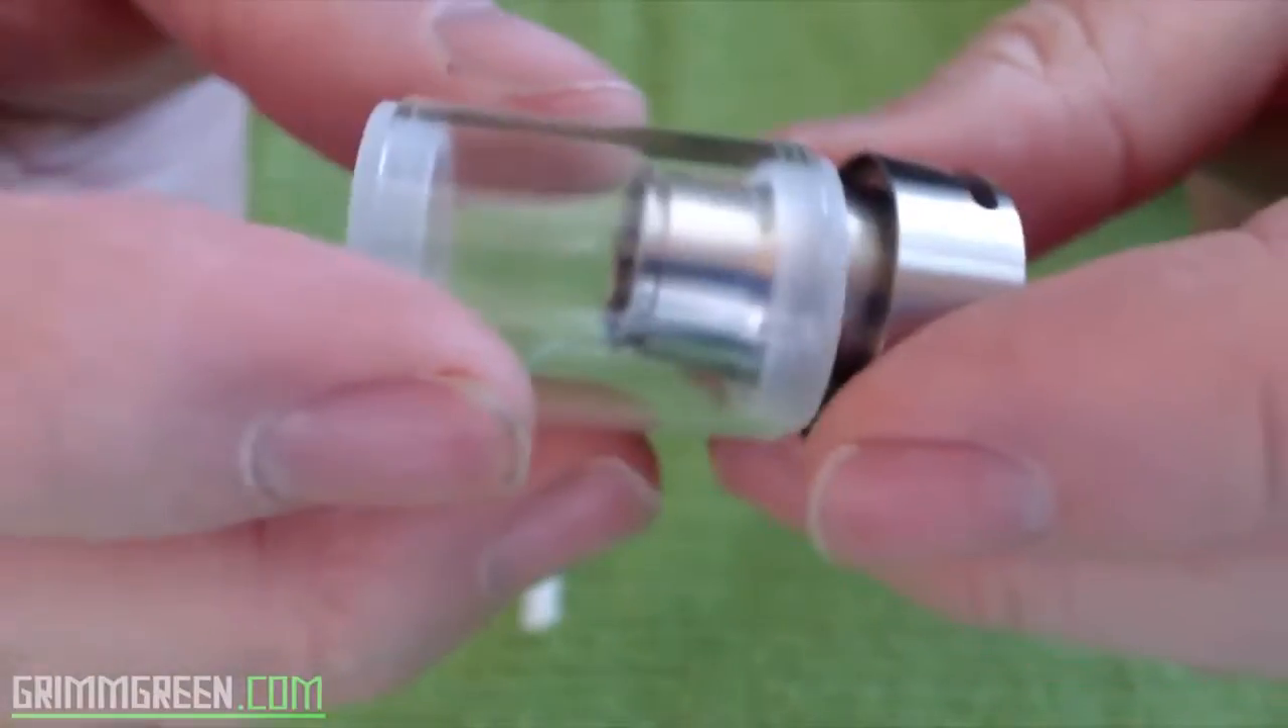So now we have two fancy little rubber gaskets on there silicone gaskets.